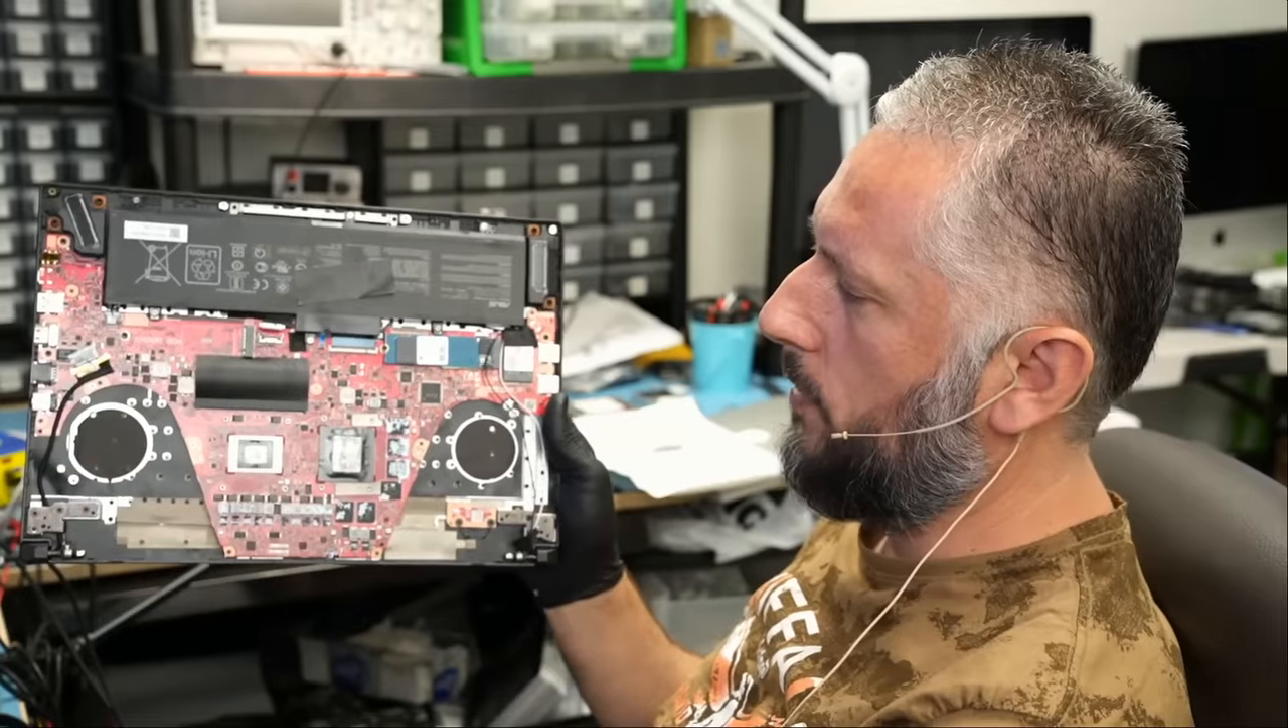We do not have the fans and heat sink.